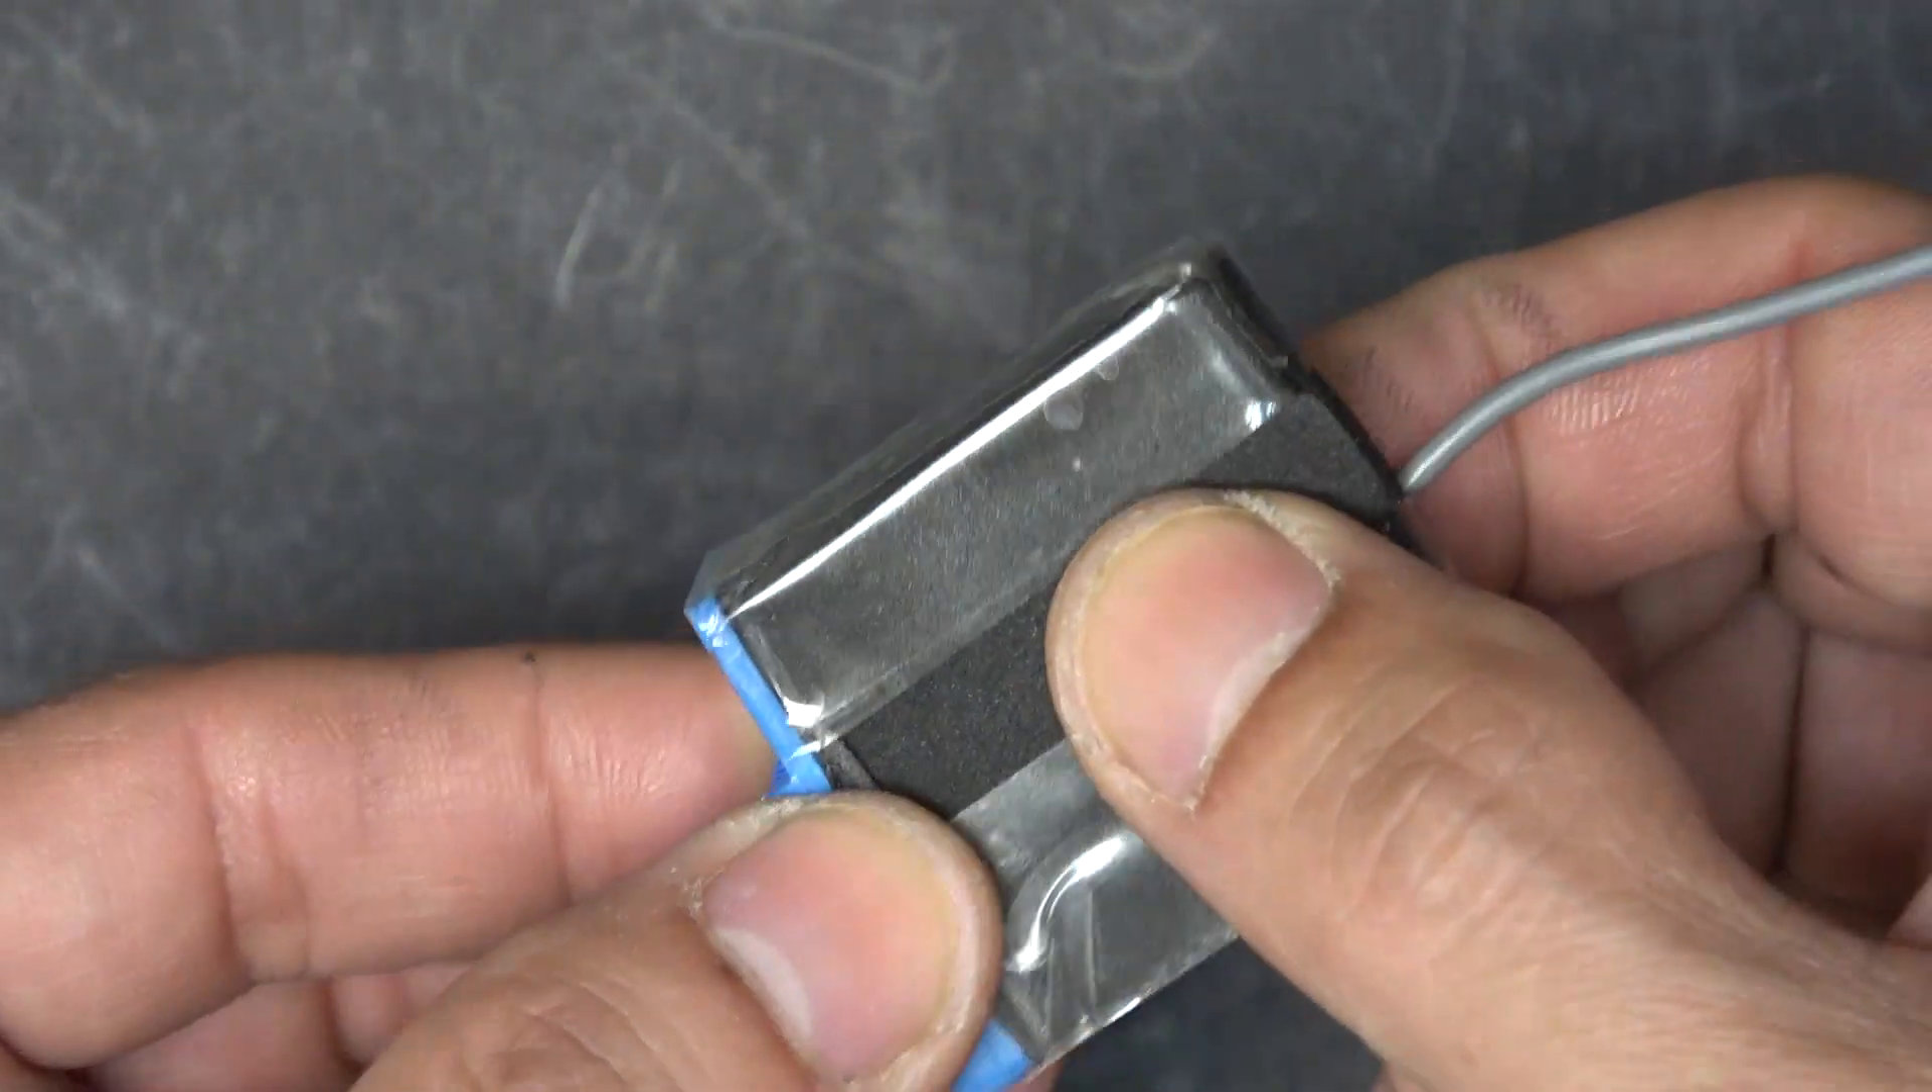I use double-sided tape to stick it on the plastic and I also use clear tape and wrap it around to further secure the foam to the plastic now it's pretty secure.